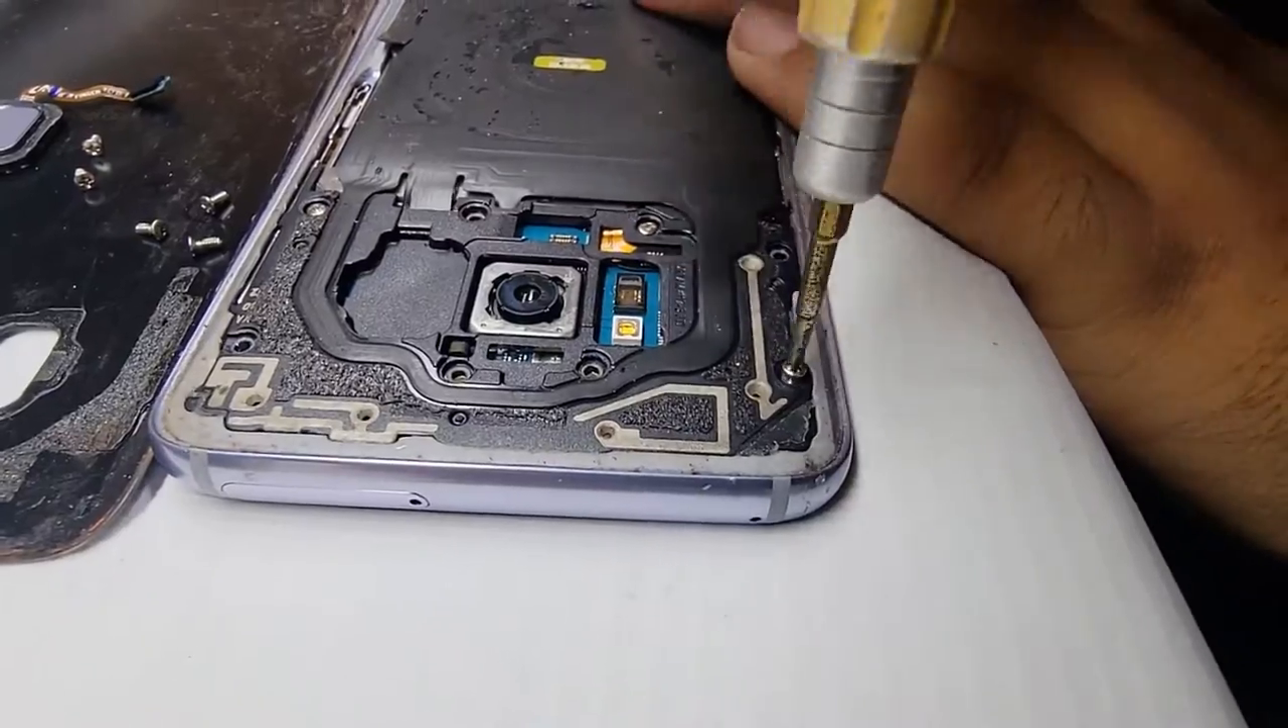ایکس رے پیپر کے مدد سے بیک گلاس کو ہٹا لیا۔